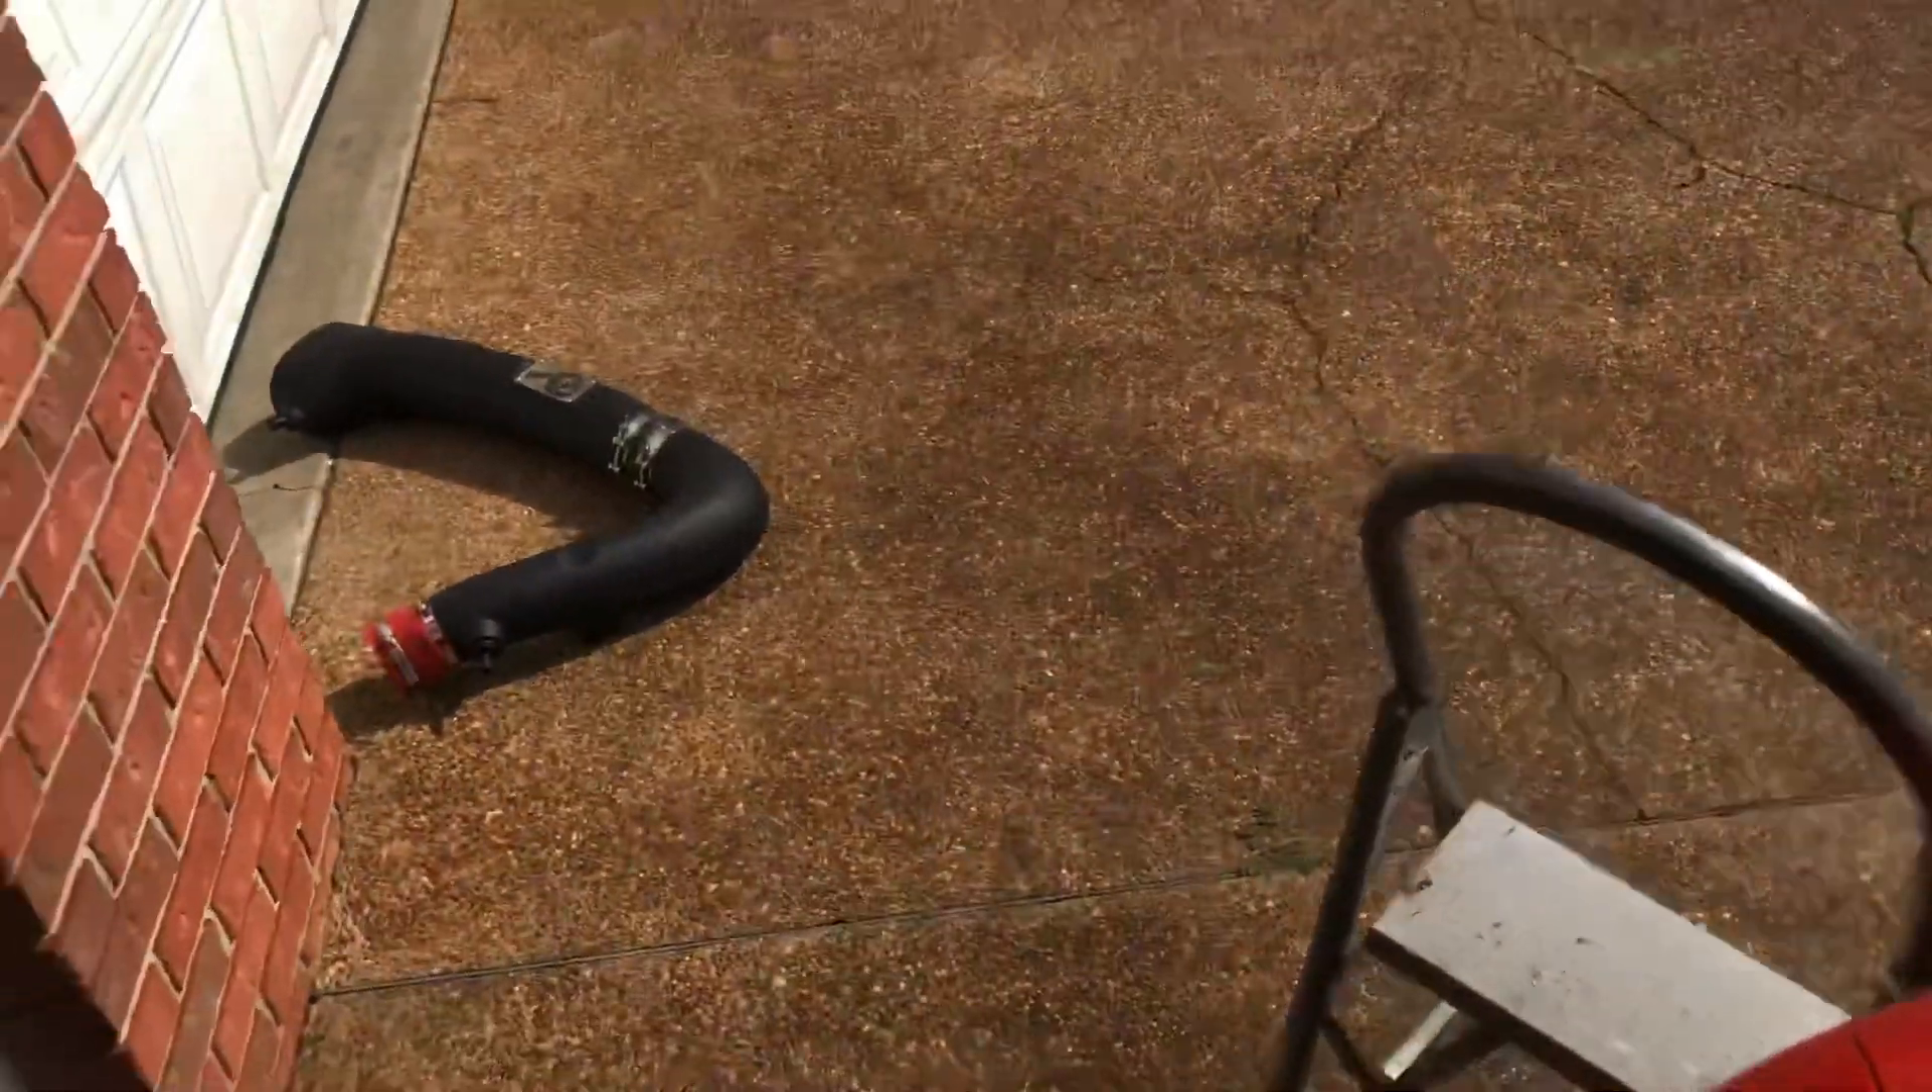Your intake has to come off and i've already done that.